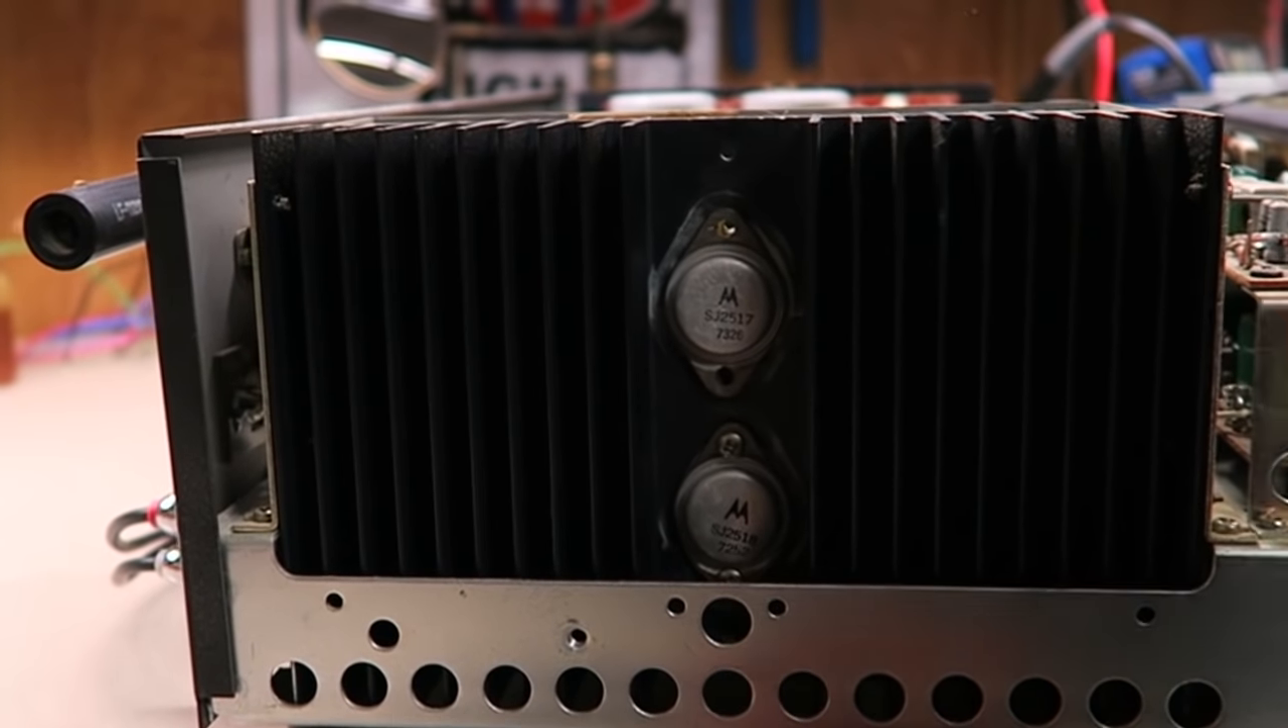We've got the uh the two power transistors here mounted to the heat sink.